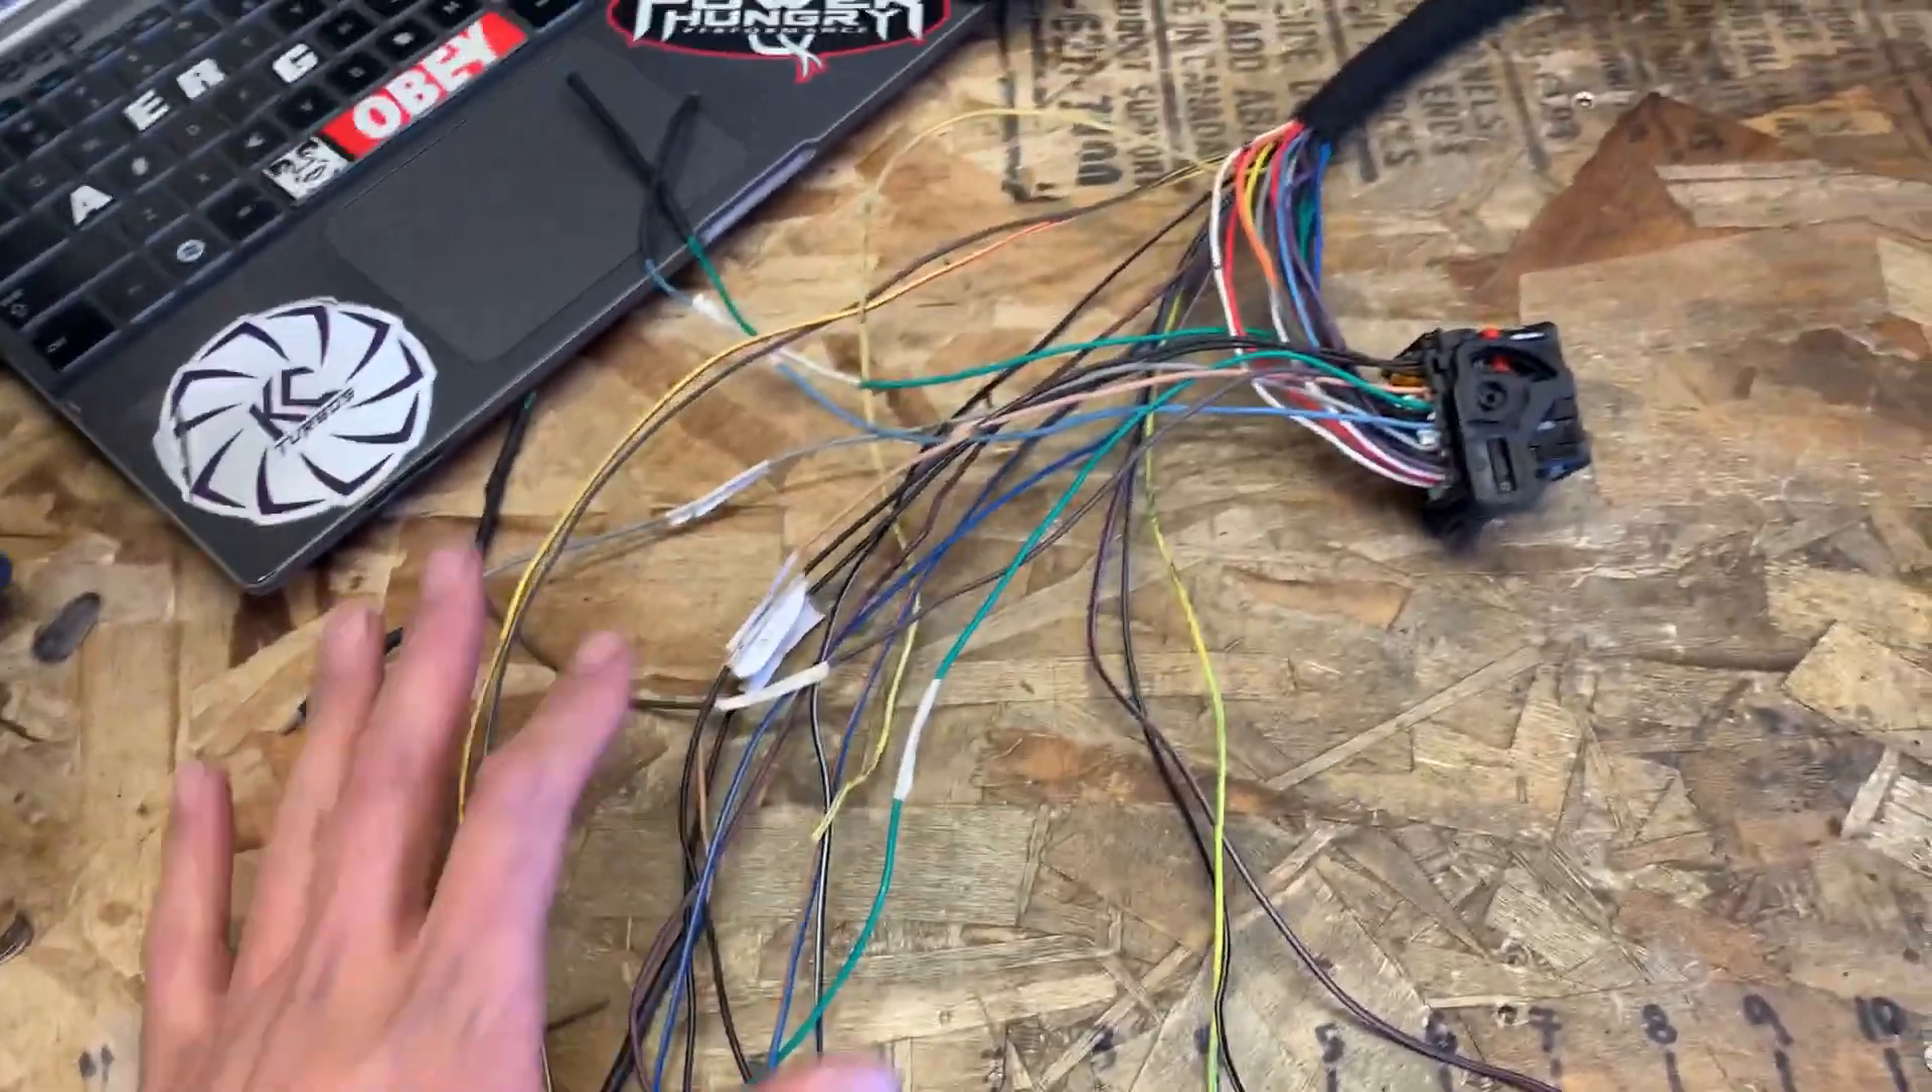Right here these are wires that we need to finish splicing into the harness.